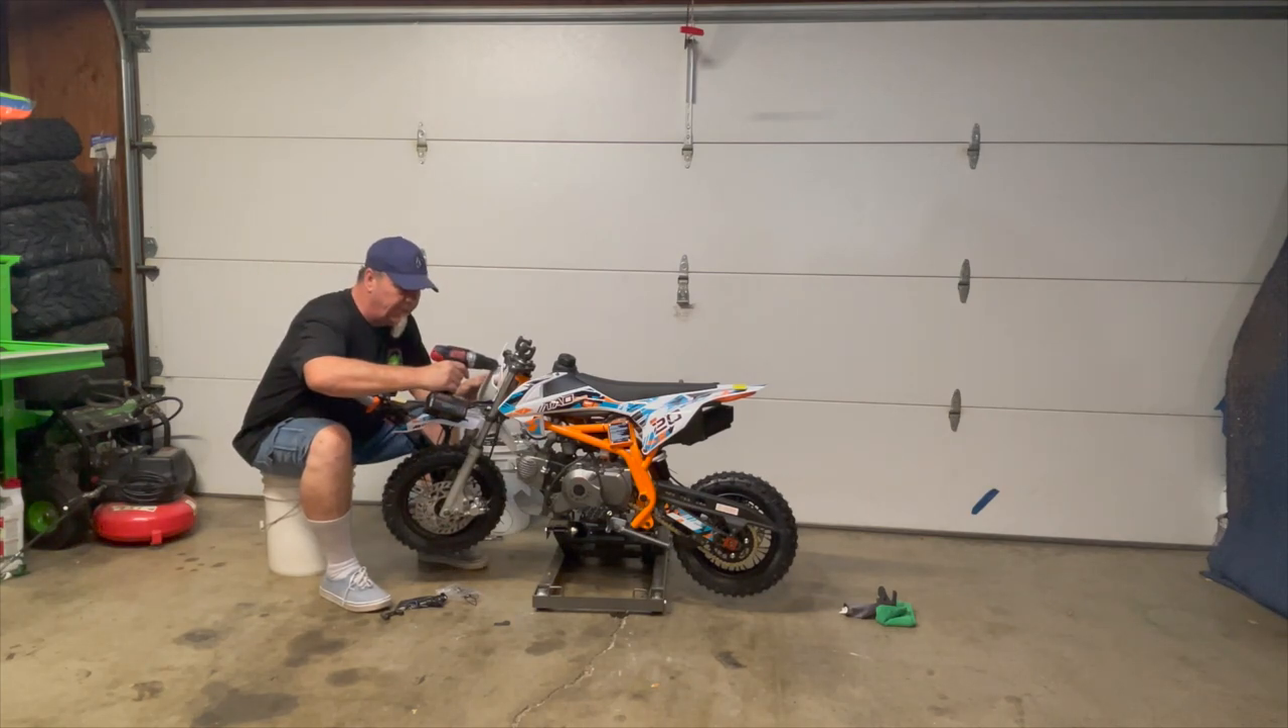Okay, so we got the front rim on.